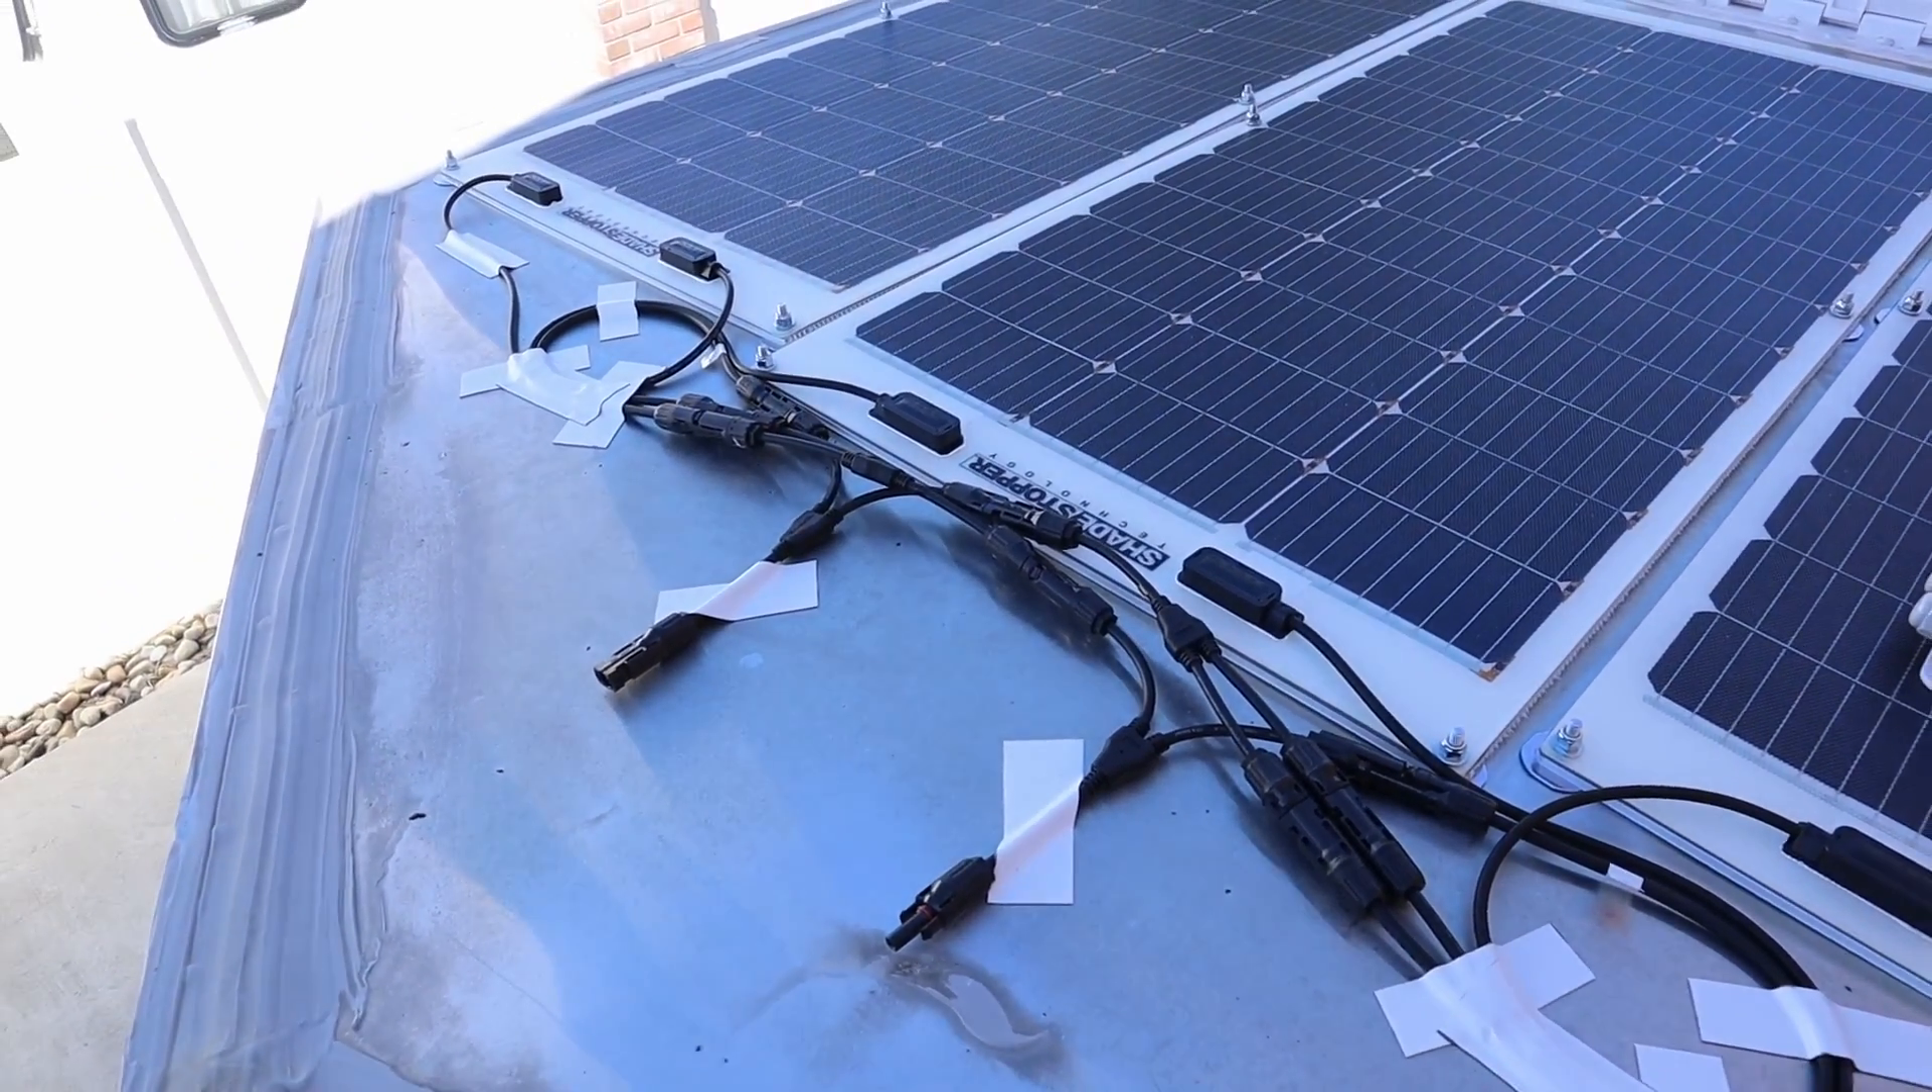I have all the solar panels now wired together and the cables are organized so this is a parallel wiring combination.